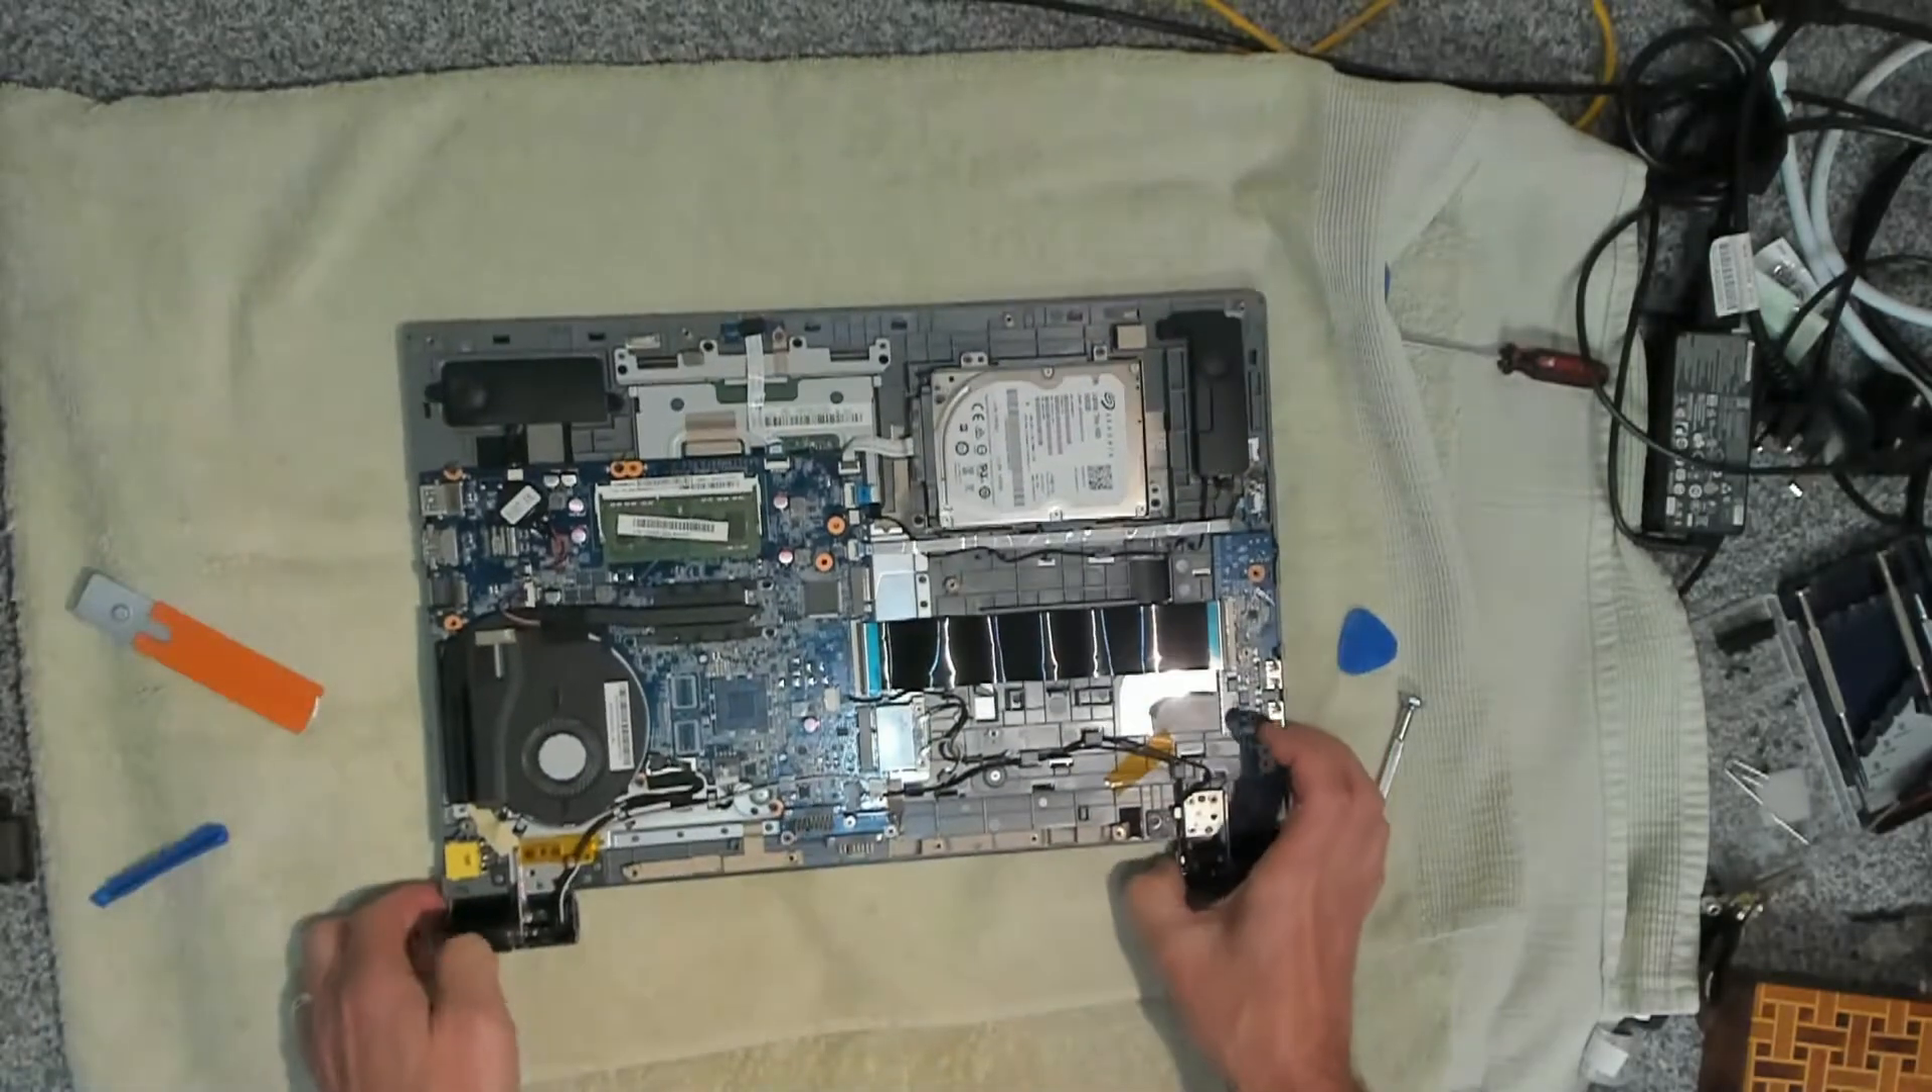Okay so that's the back panel removed and let's have a look inside.